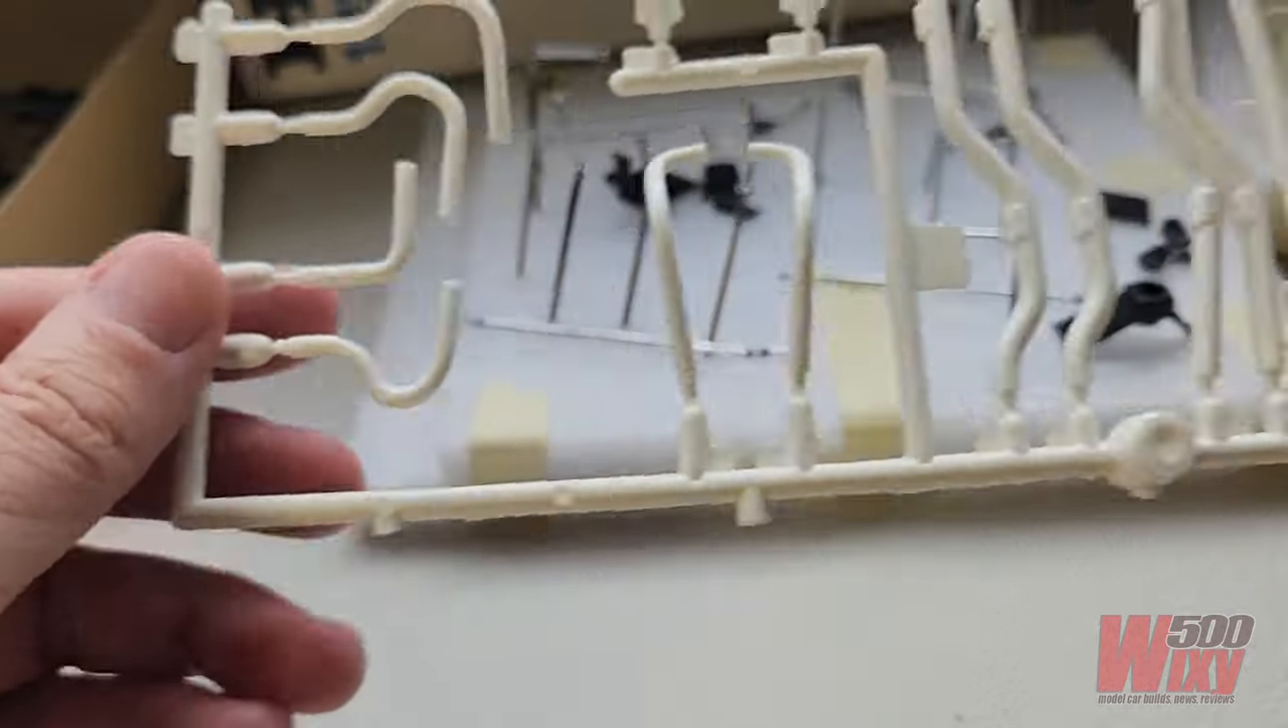The only parts that have not really been started are the exhausts and I'll get into that uh that's the as the sort of the final part of this build.